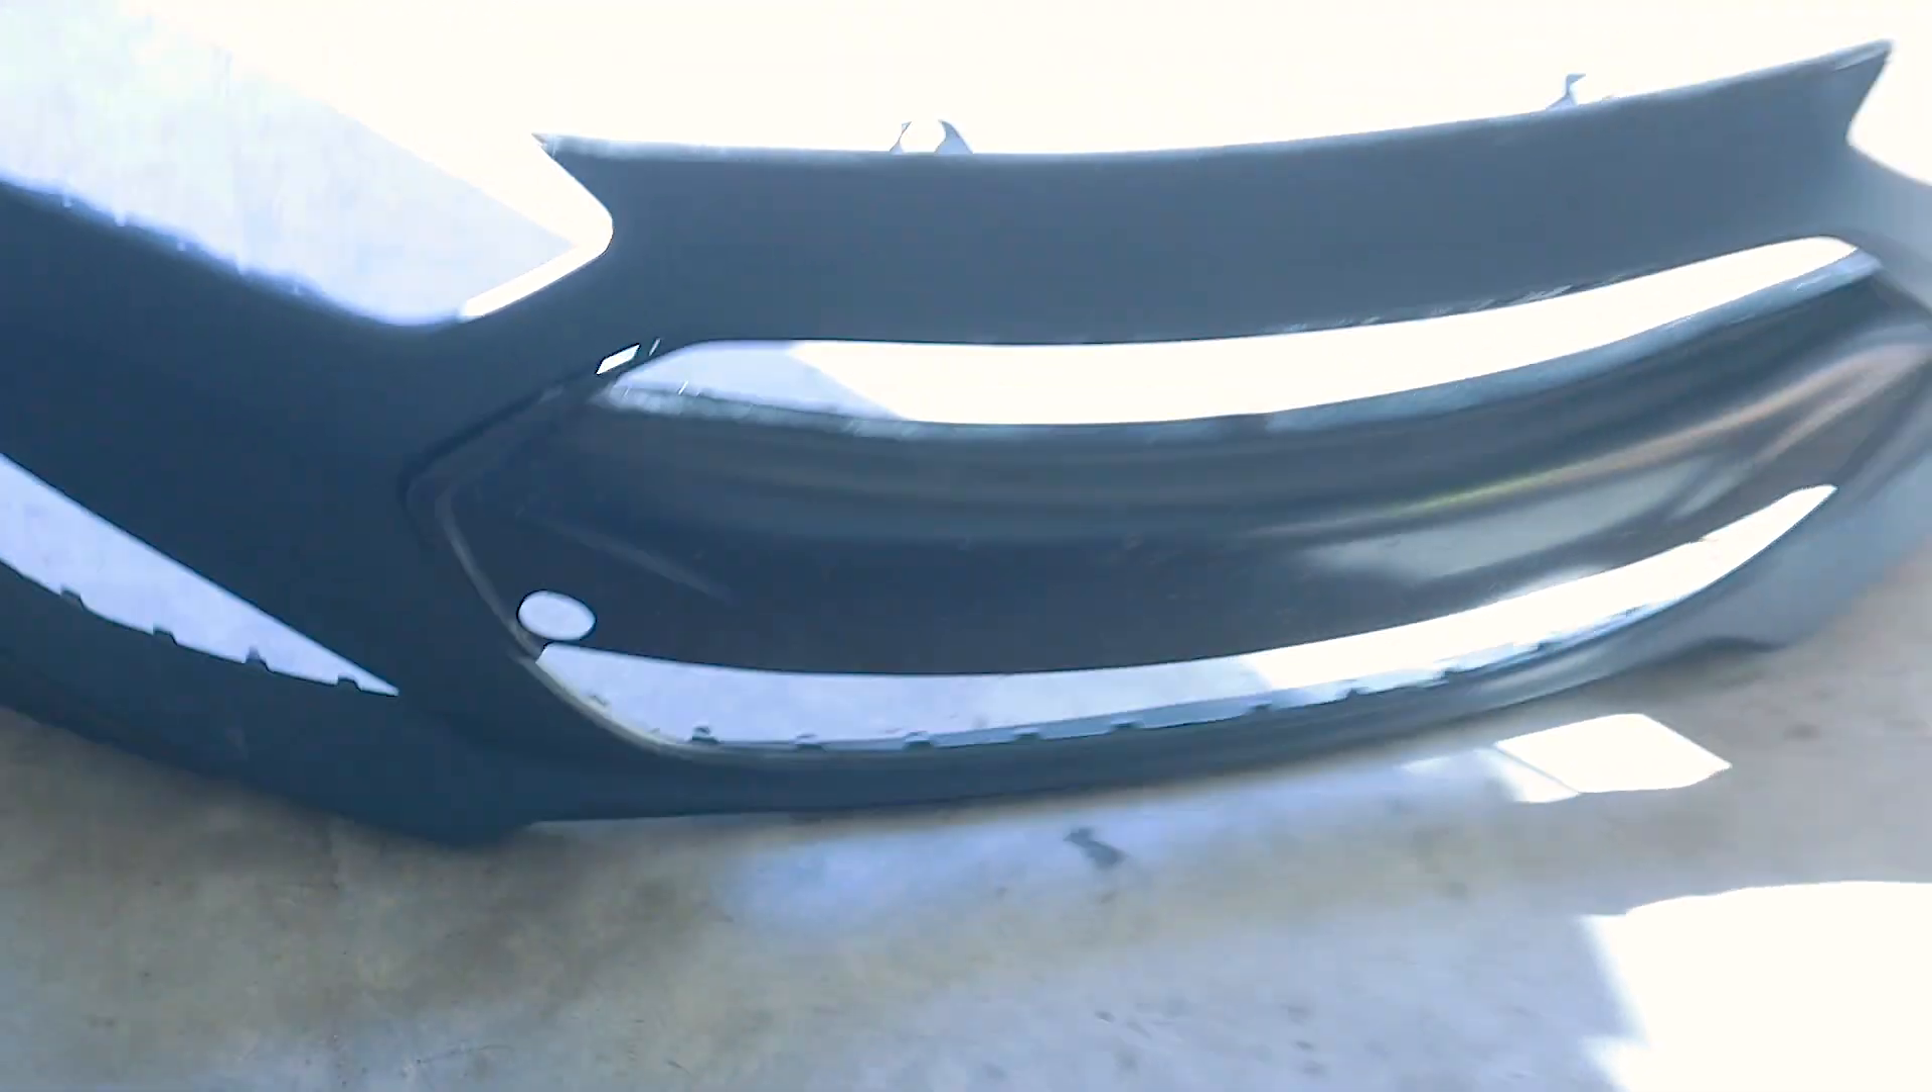All right, the front bumper is now off.